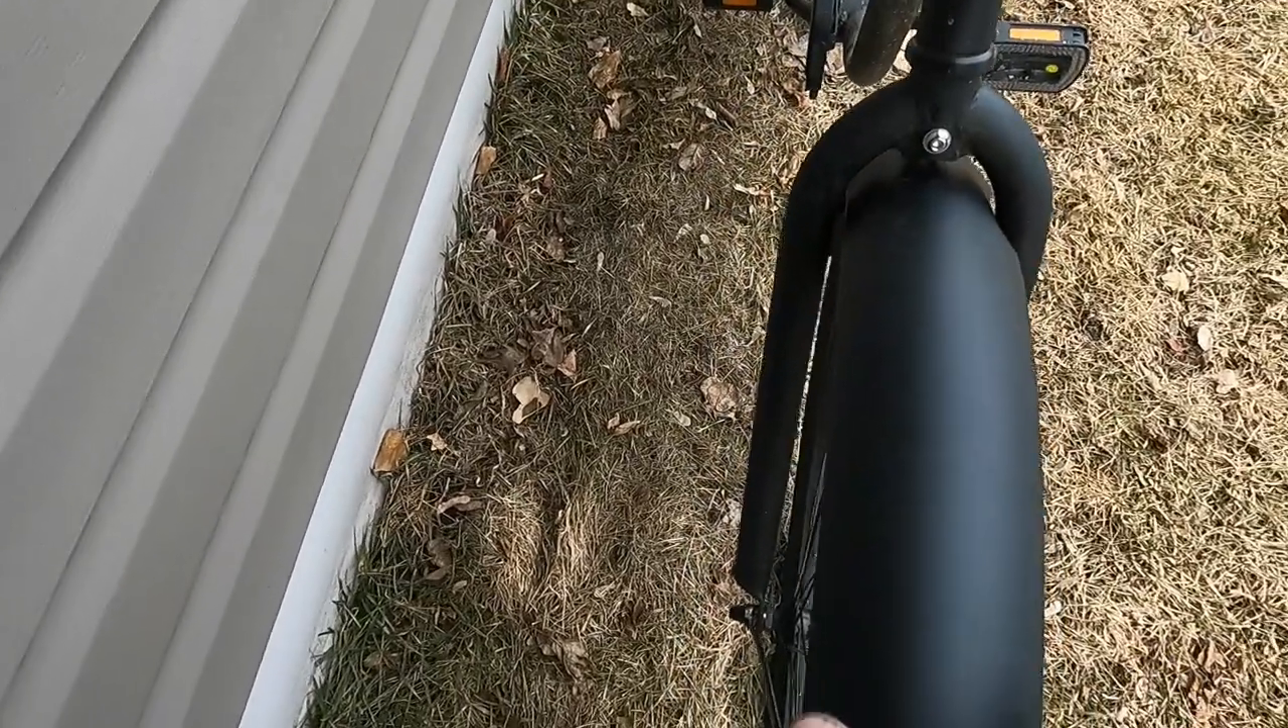Fenders are on.